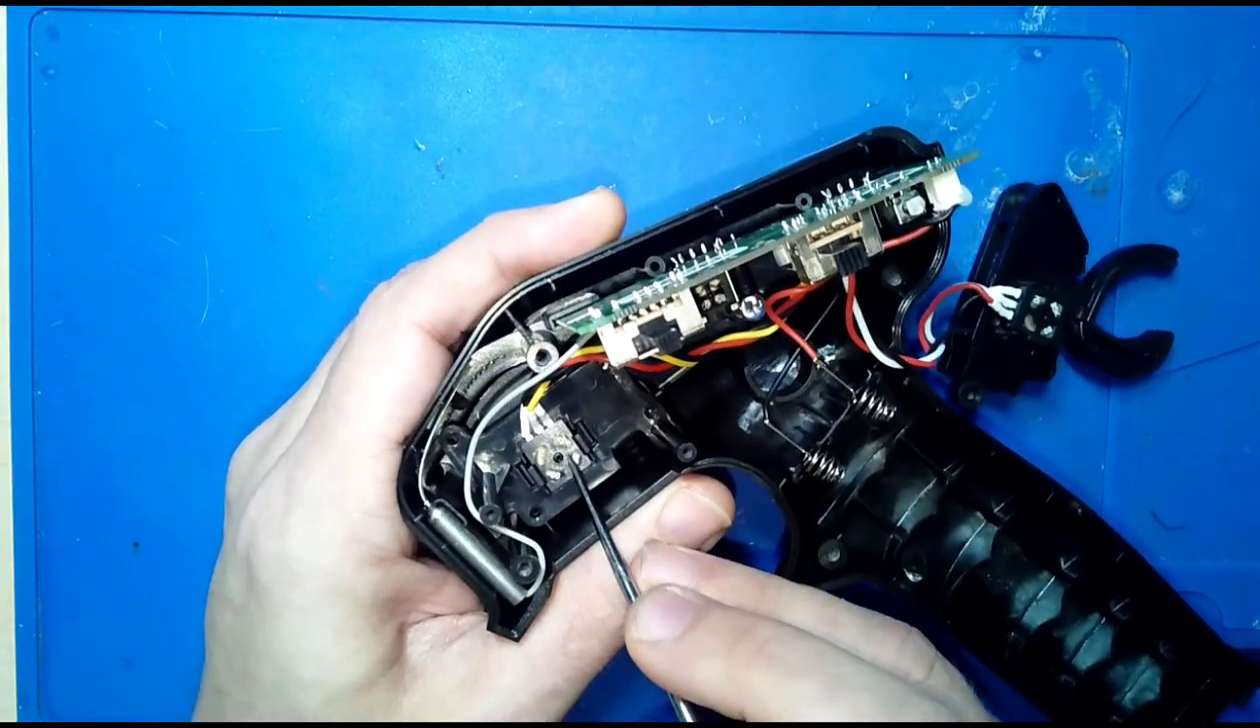Now I've exposed the steering mechanism.